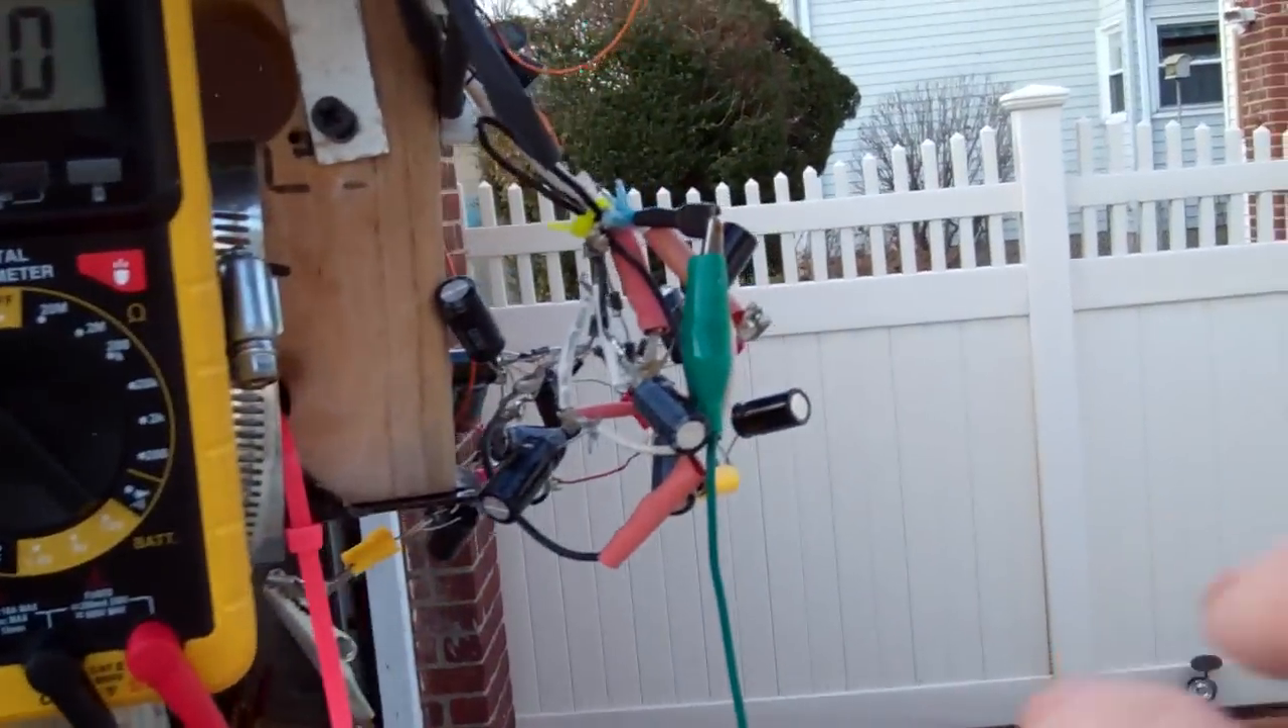The wiring is kind of messy I haven't really finished securing everything yet.